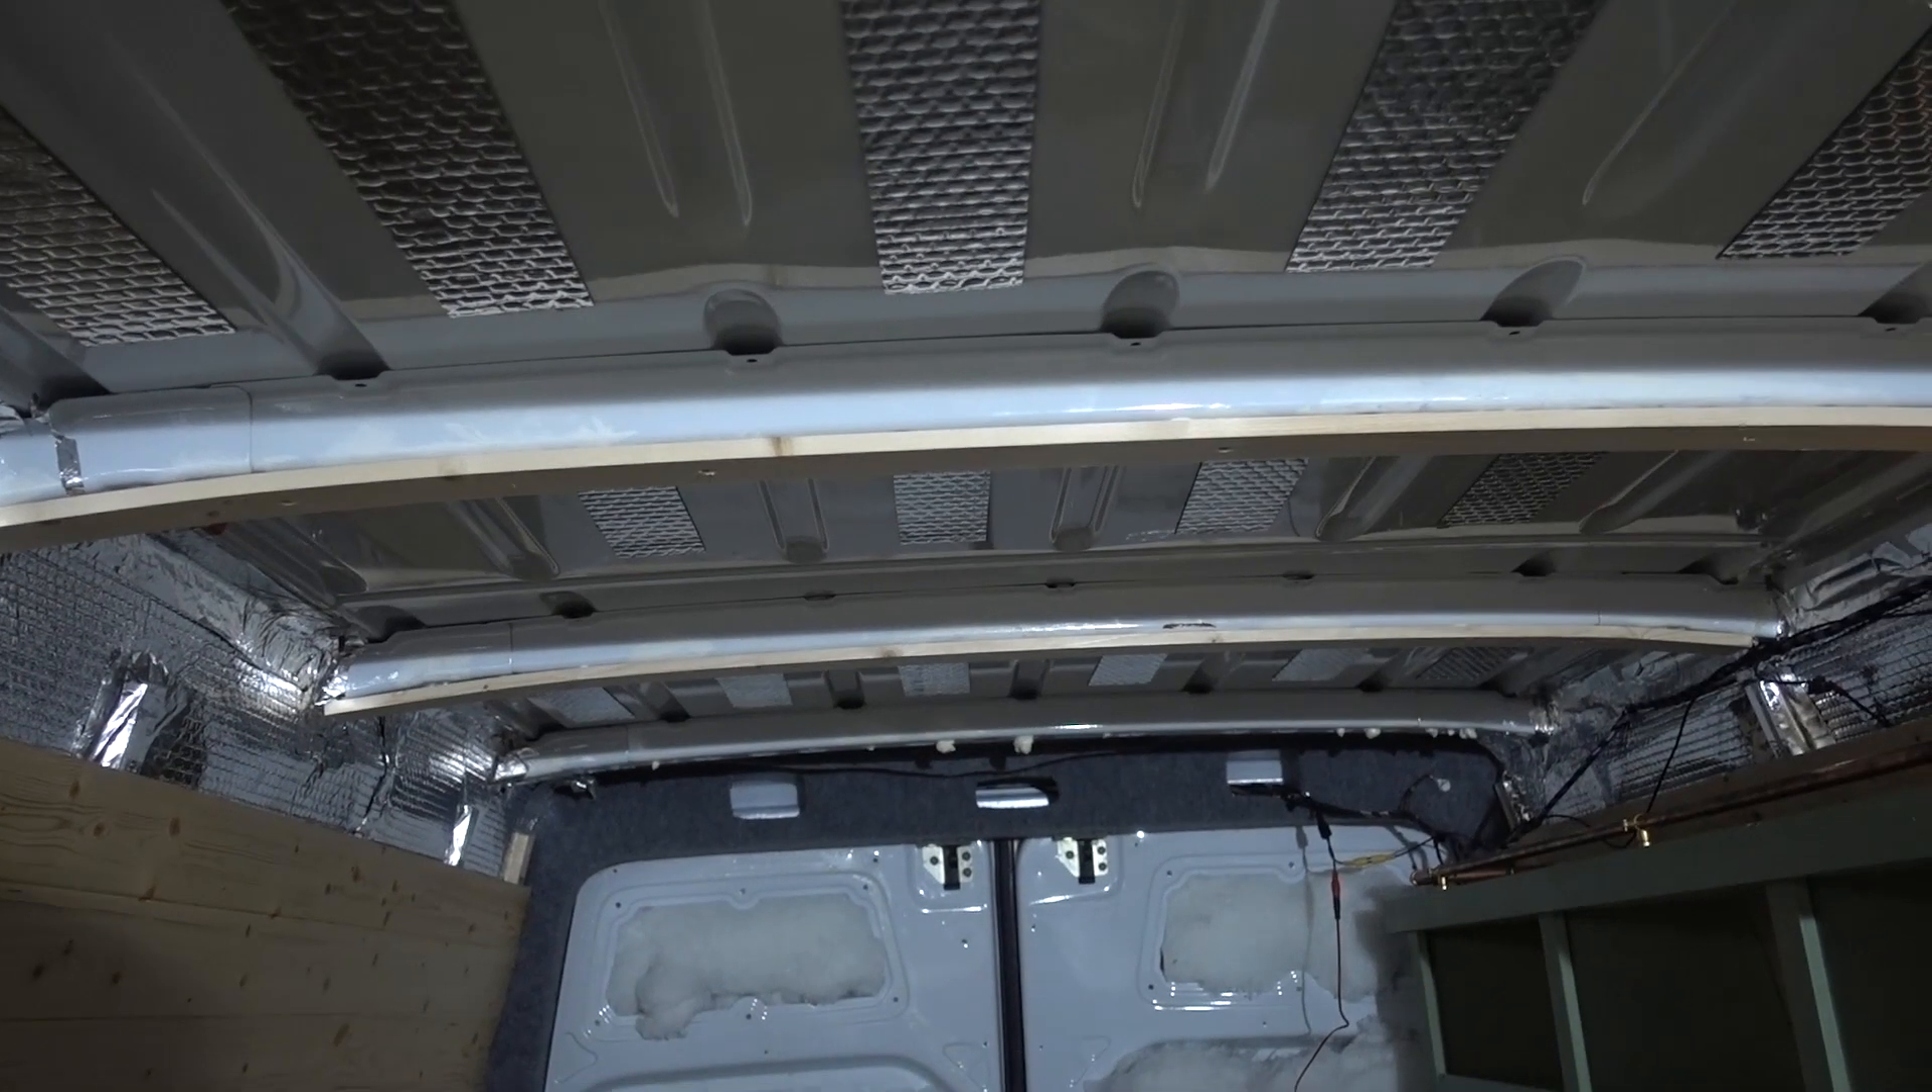We've already began attaching the beams that we're going to be fixing the cladding to so what we've done is we've done one two three so far the one at the back we couldn't finish.